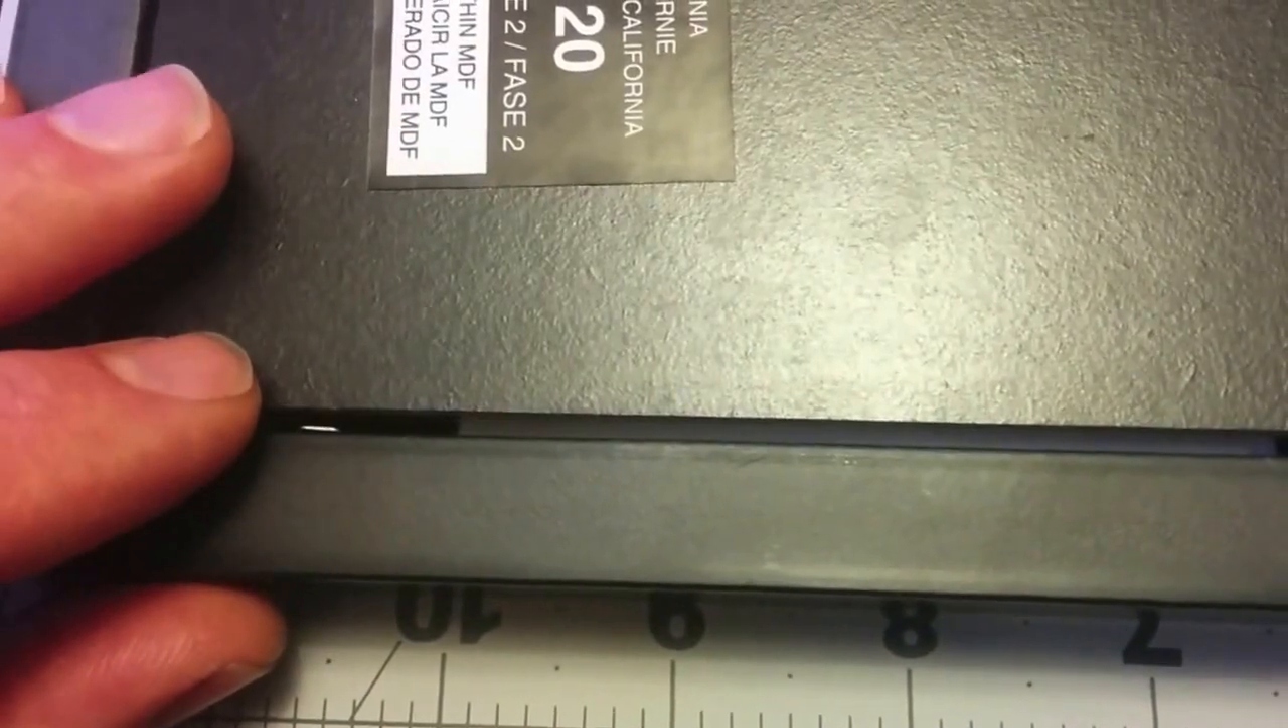Like this, the back of this board really doesn't fit very well.